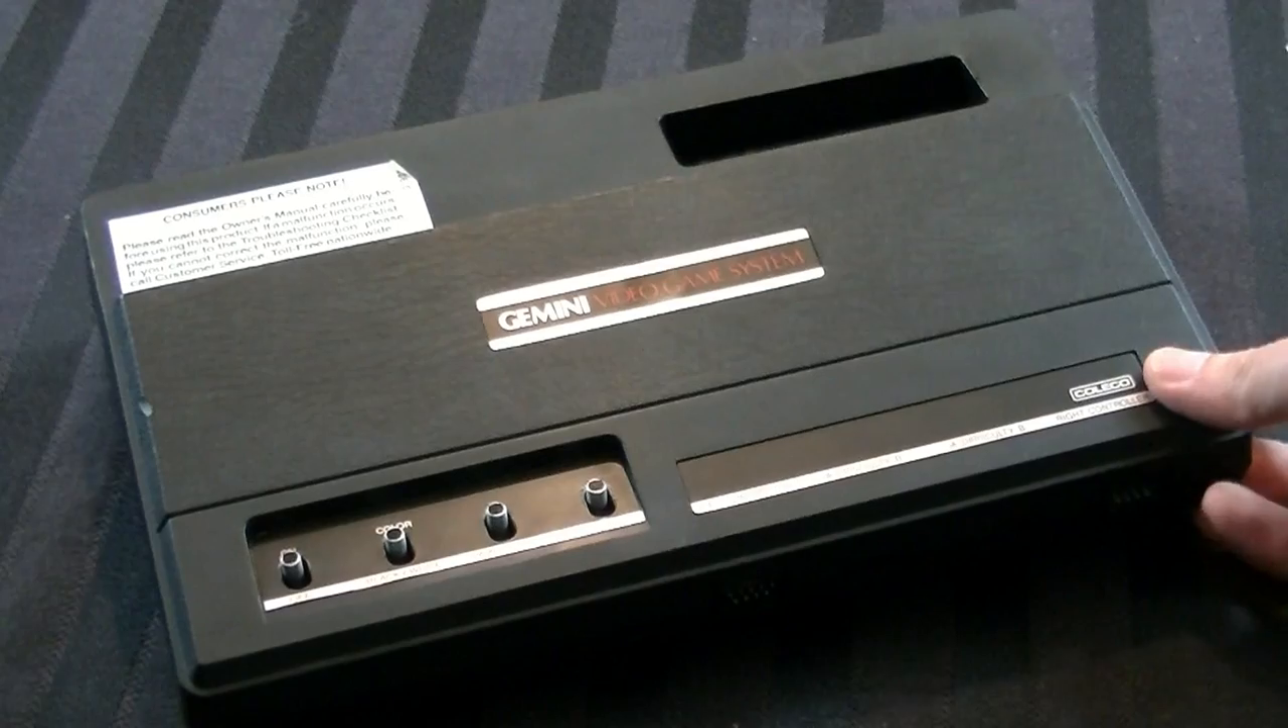Okay, the console is officially back together.